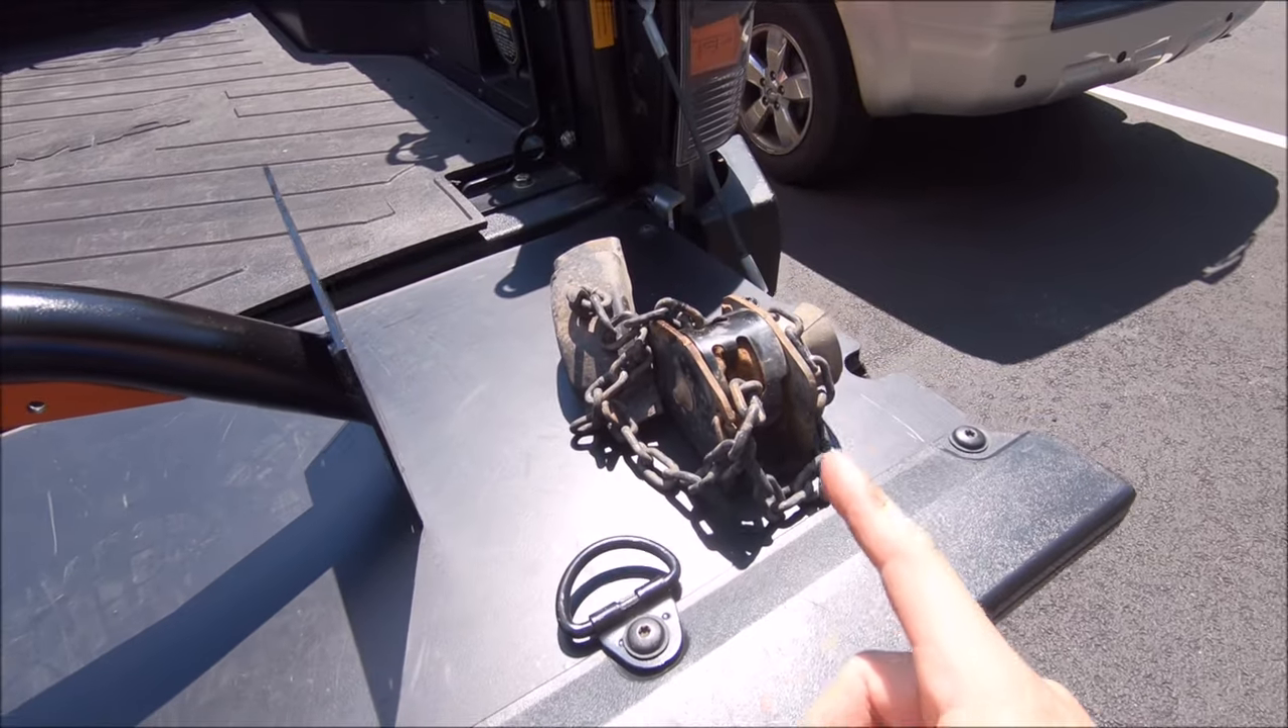I did go ahead and remove the spare tire mechanism whatever we want to call it just because it looked like it was going to hit the middle and i don't run my spare tire down there anyway.